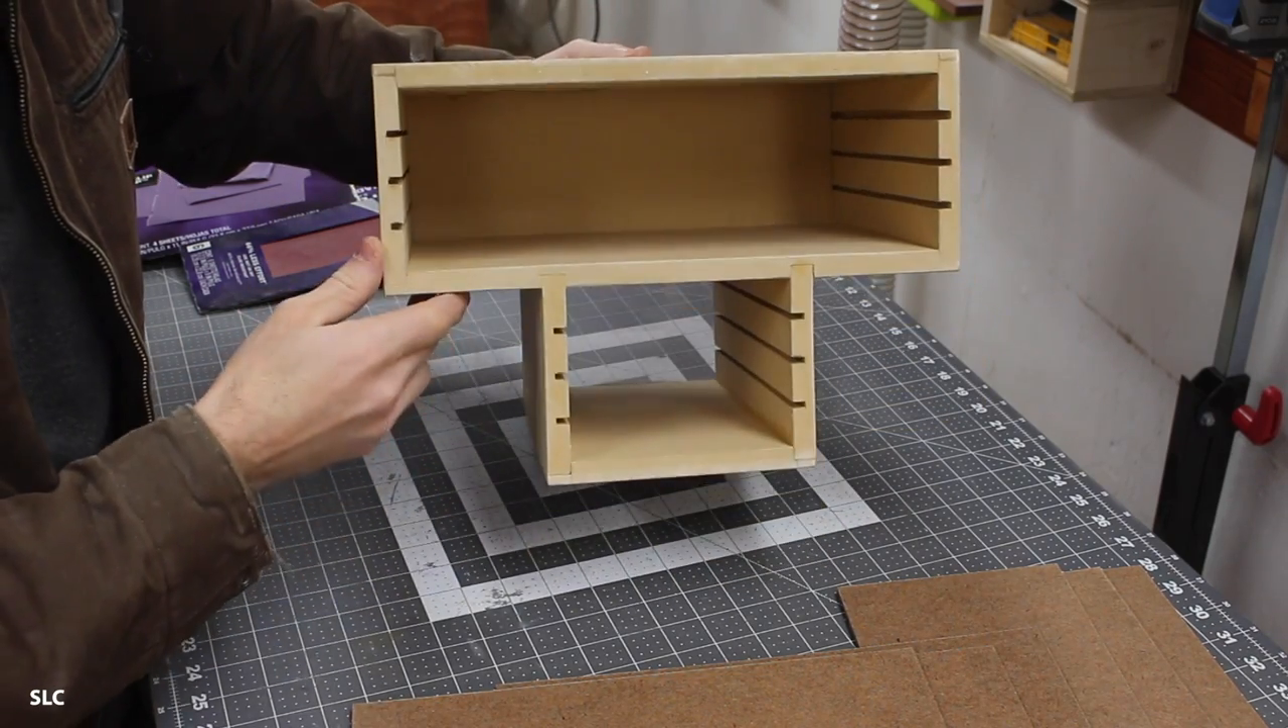So I built these boxes and added a little additional piece on the bottom.